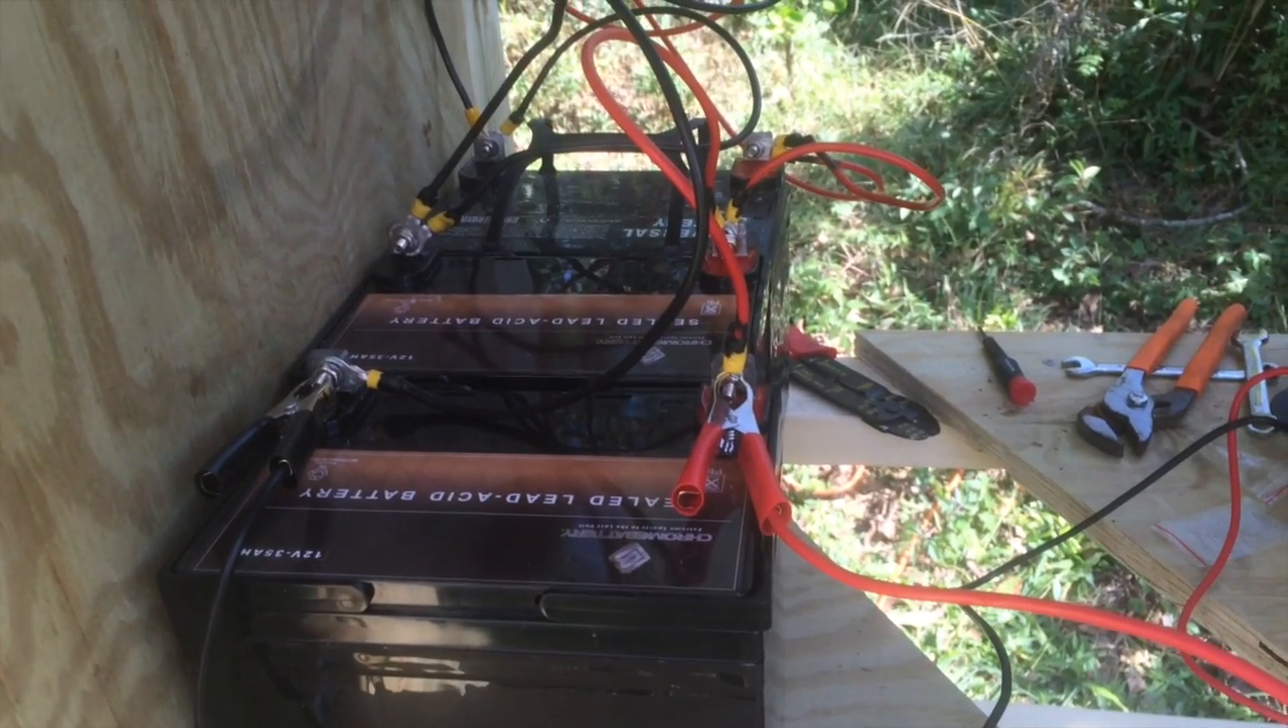Okay, now here on the end, we've got our little jumper cable style clamps attached to the end of our battery array.